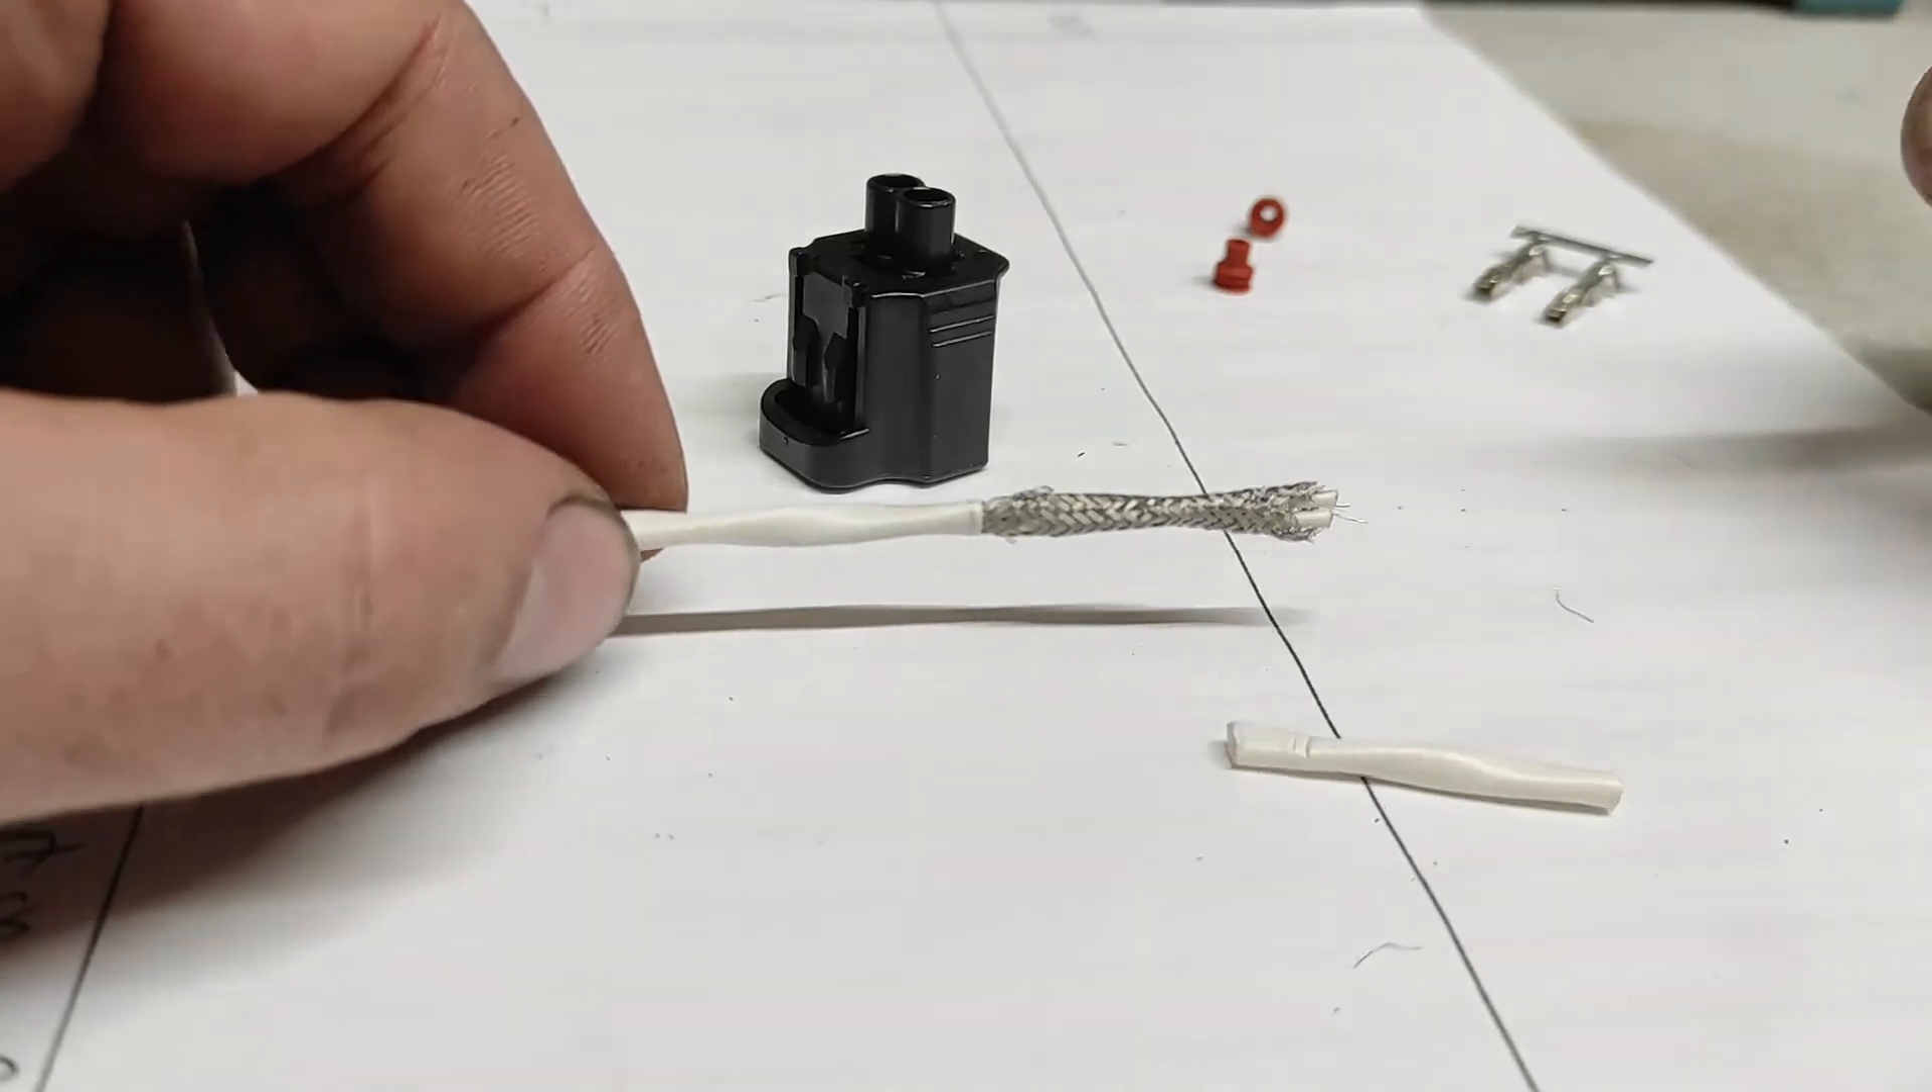Okay so what i've done is i've uh stripped off an inch or so of the shielding of the crank sensor wiring as it is a shielded cable.